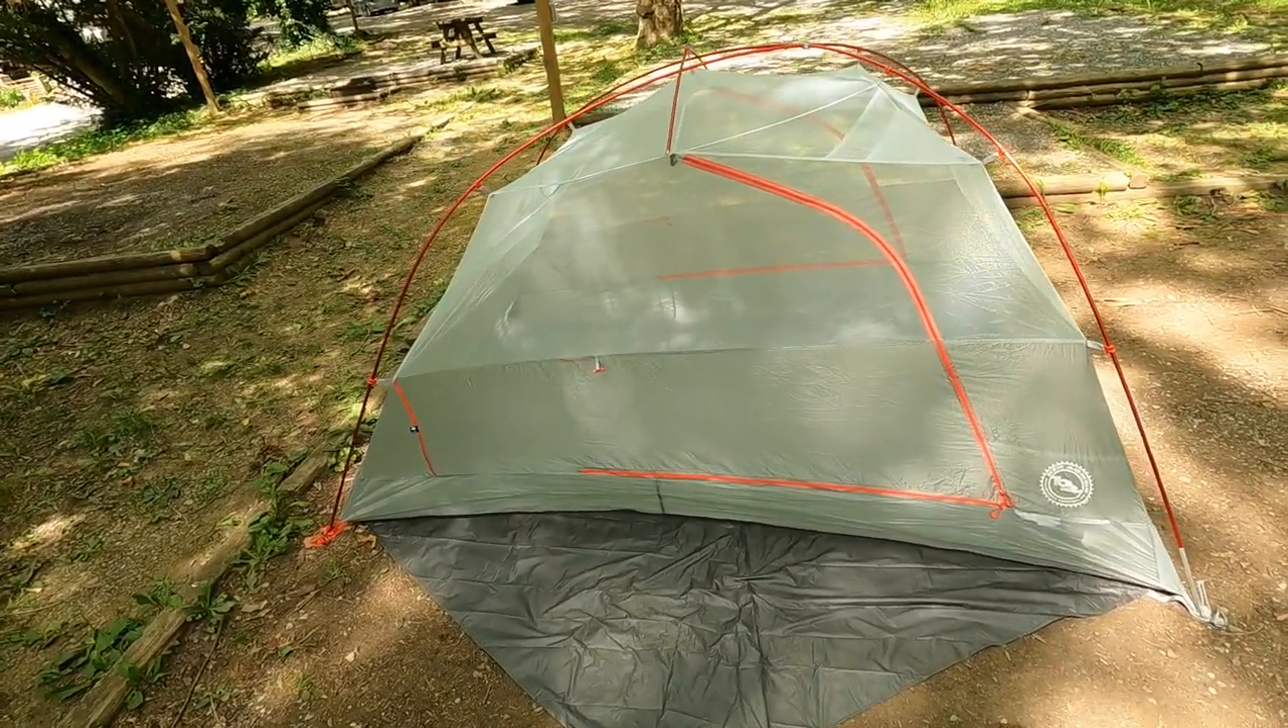And that's it. The tent is up. So the main part of the tent is up.